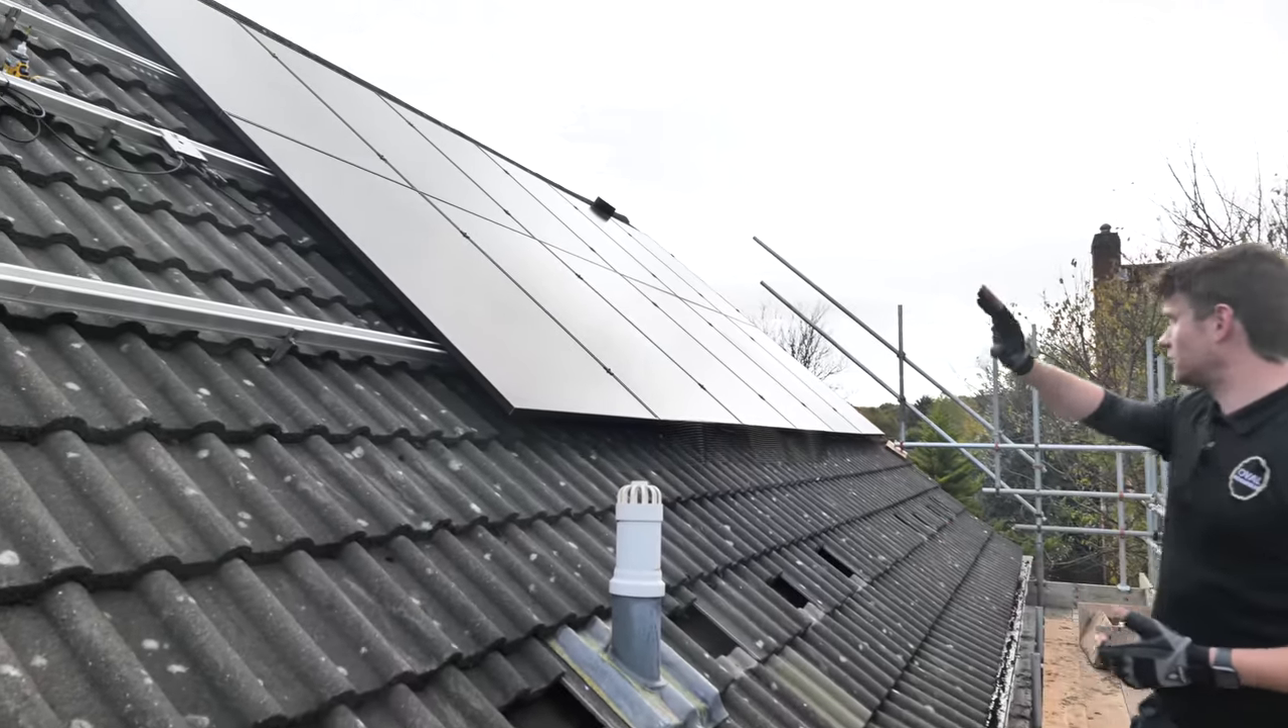You can see here we've got majority of the panels on i think there's 12 one two three four five six there's 12 panels on here already we've got 20 of these going on.